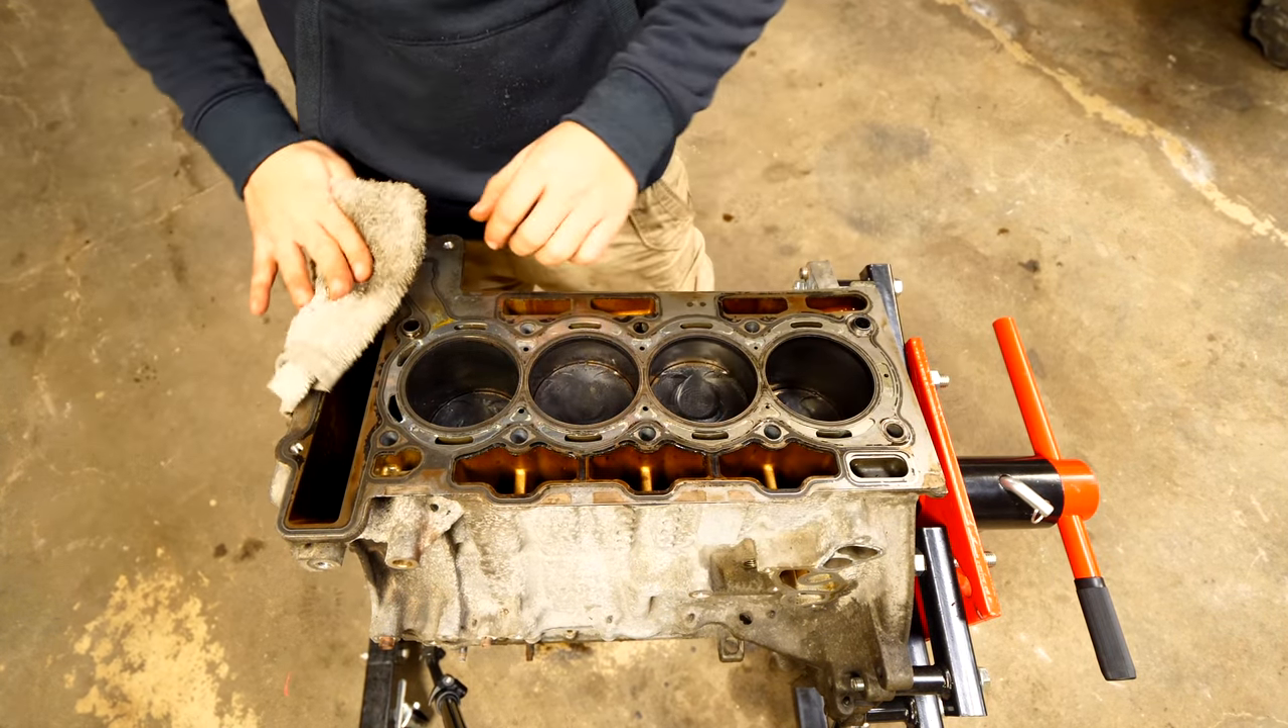With the head set aside, there is still one more thing that's found in between the cylinder head and the block, and that is the head gasket.